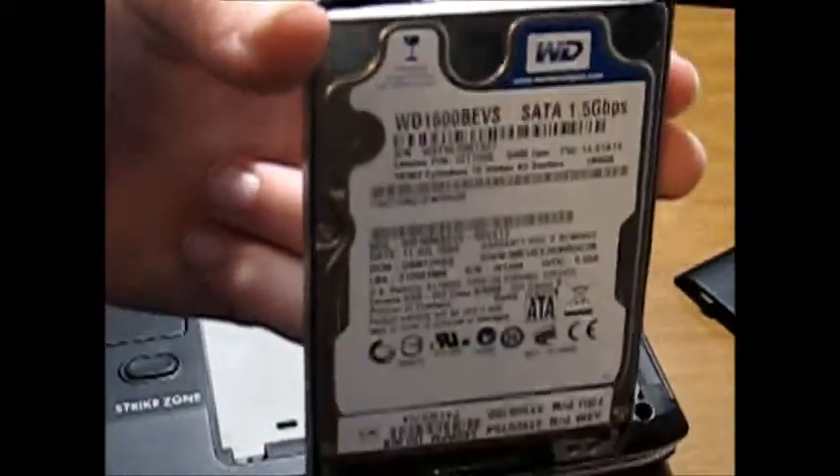And there you have it, you just took out your Hard Drive.